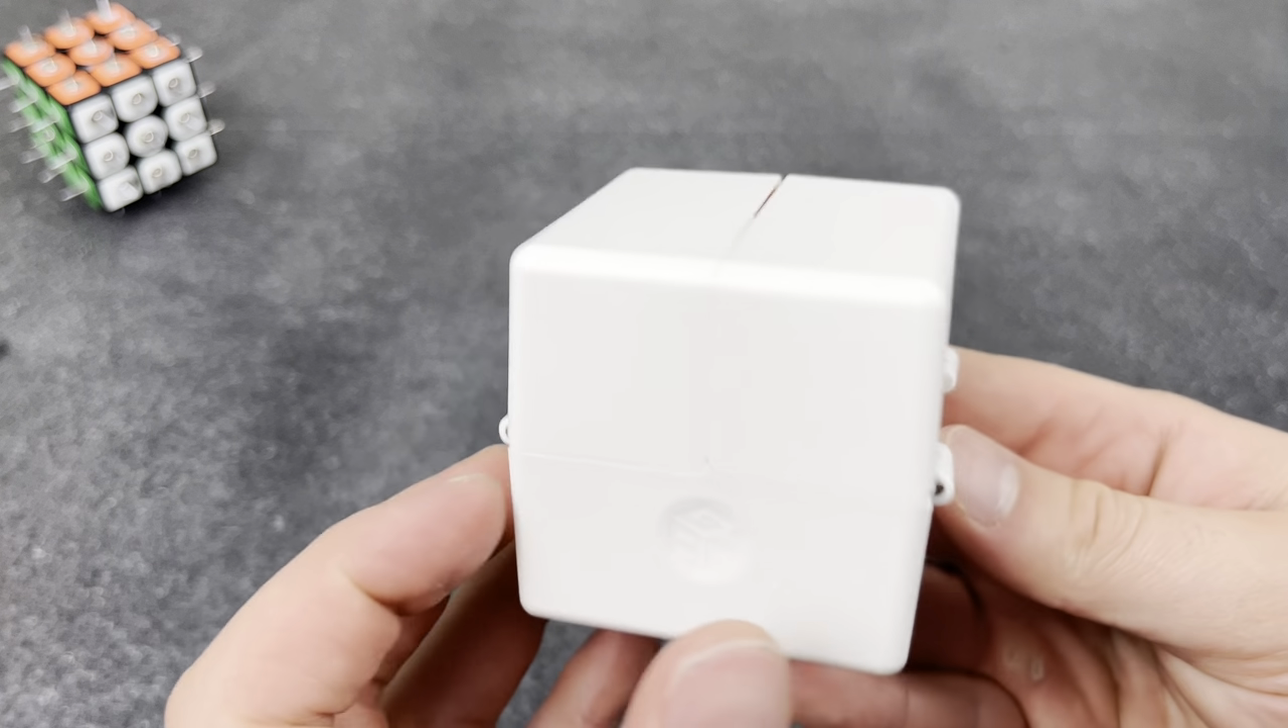I left this box in the sun and like it doesn't even close all the way anymore.